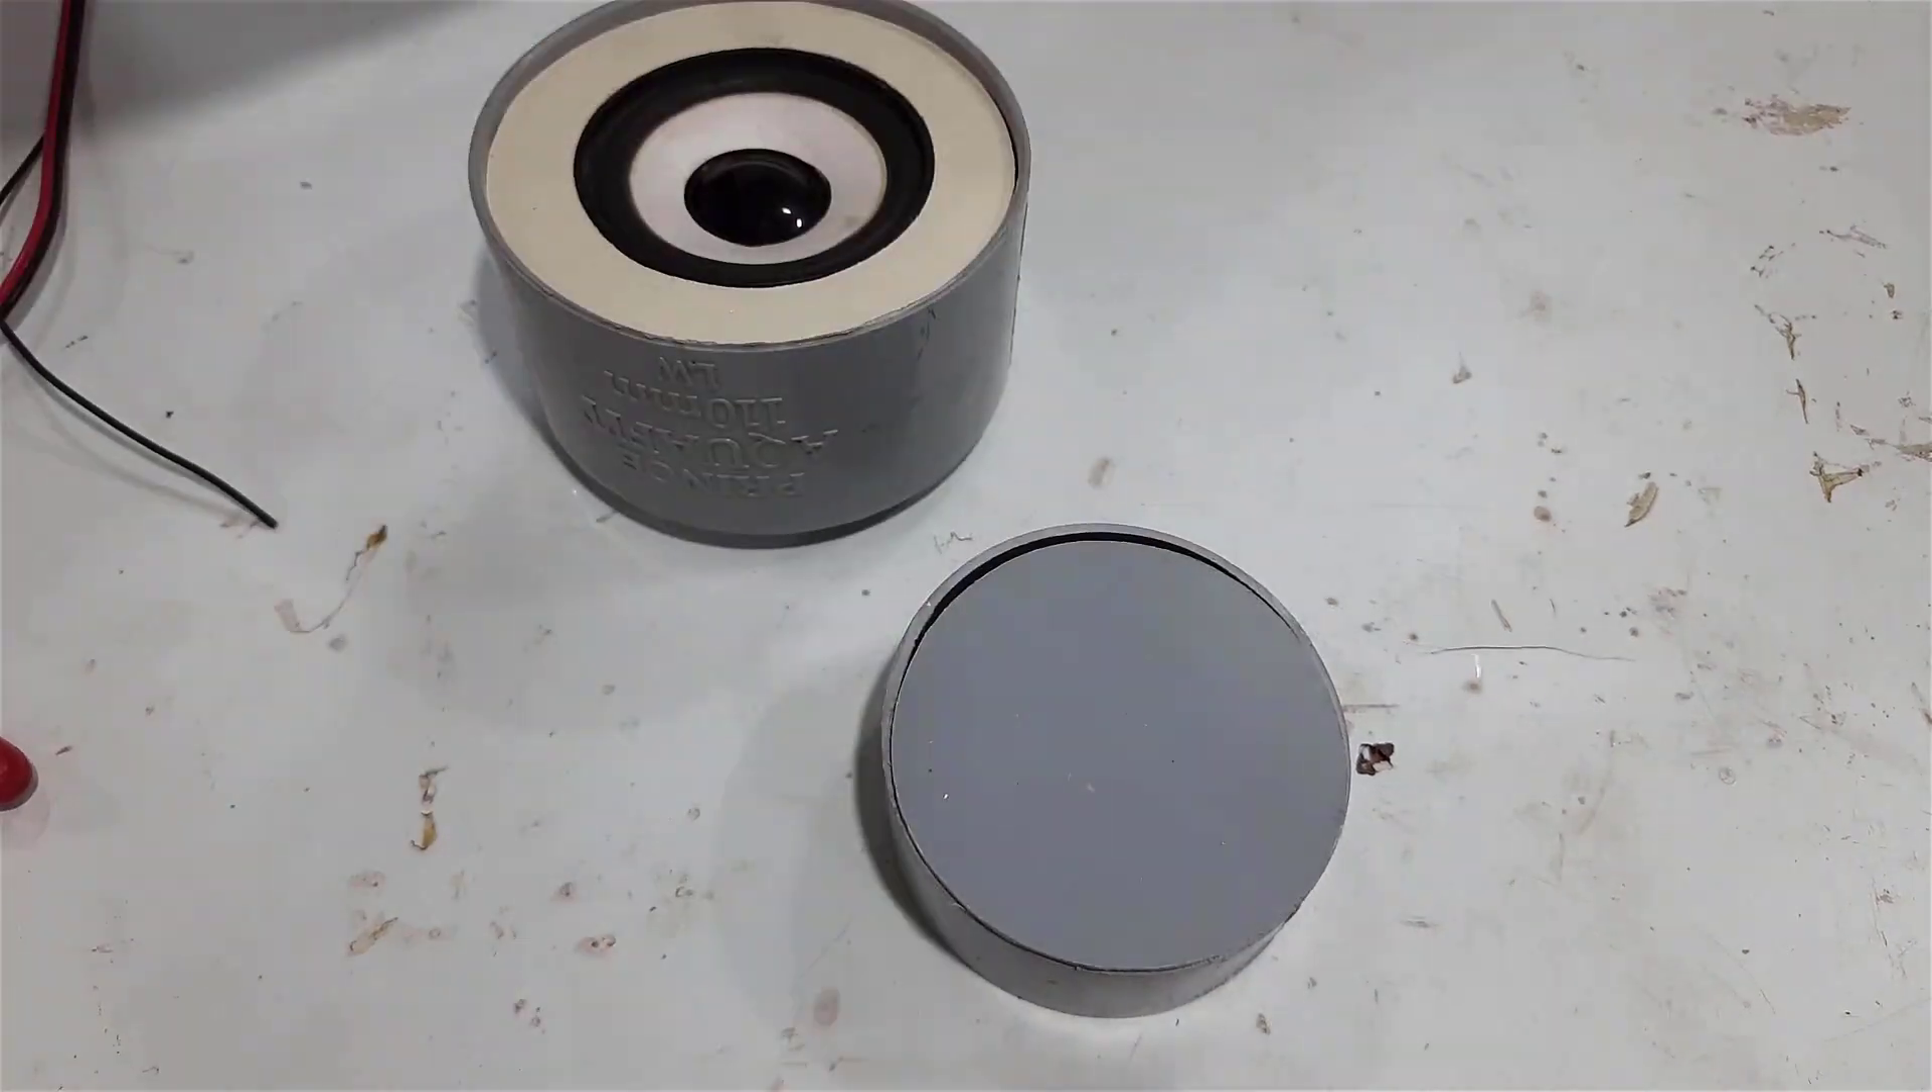देख सकते हैं इस speaker को भी मैंने अच्छी तरीके से यहाँ पर लगा दिया है।